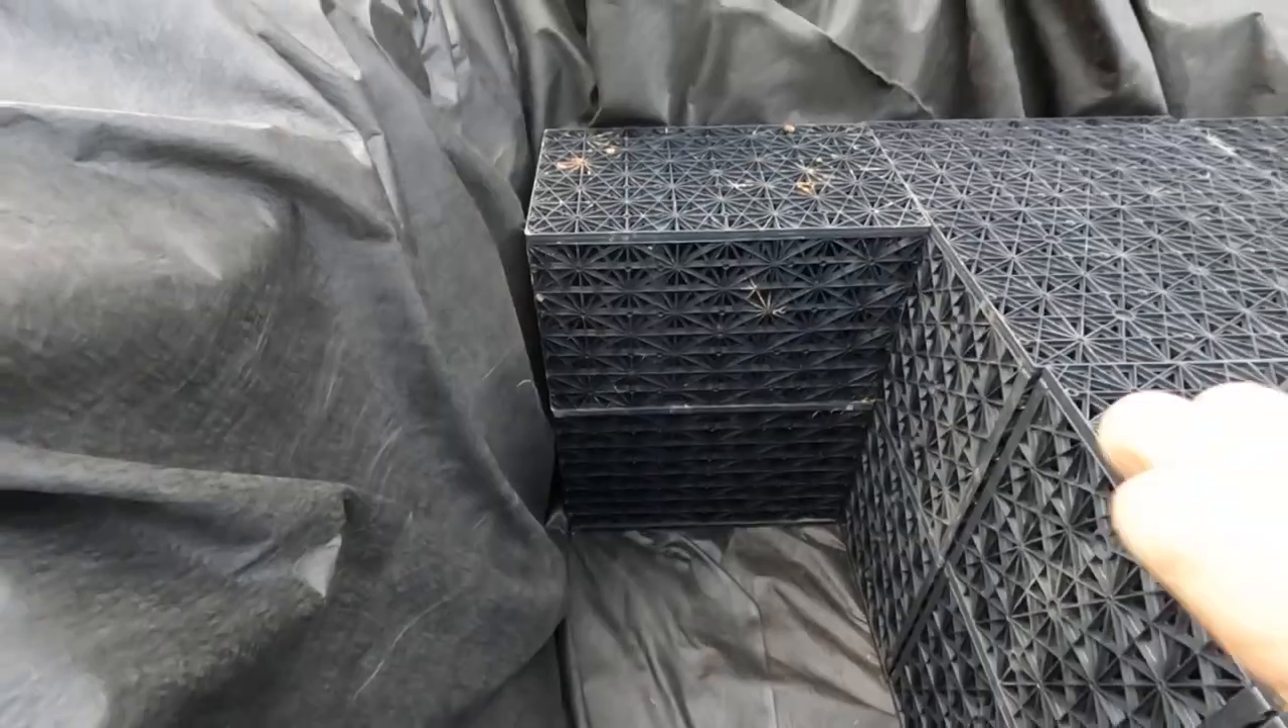All right so we've got our aqua blocks starting to go into the reservoir right now.